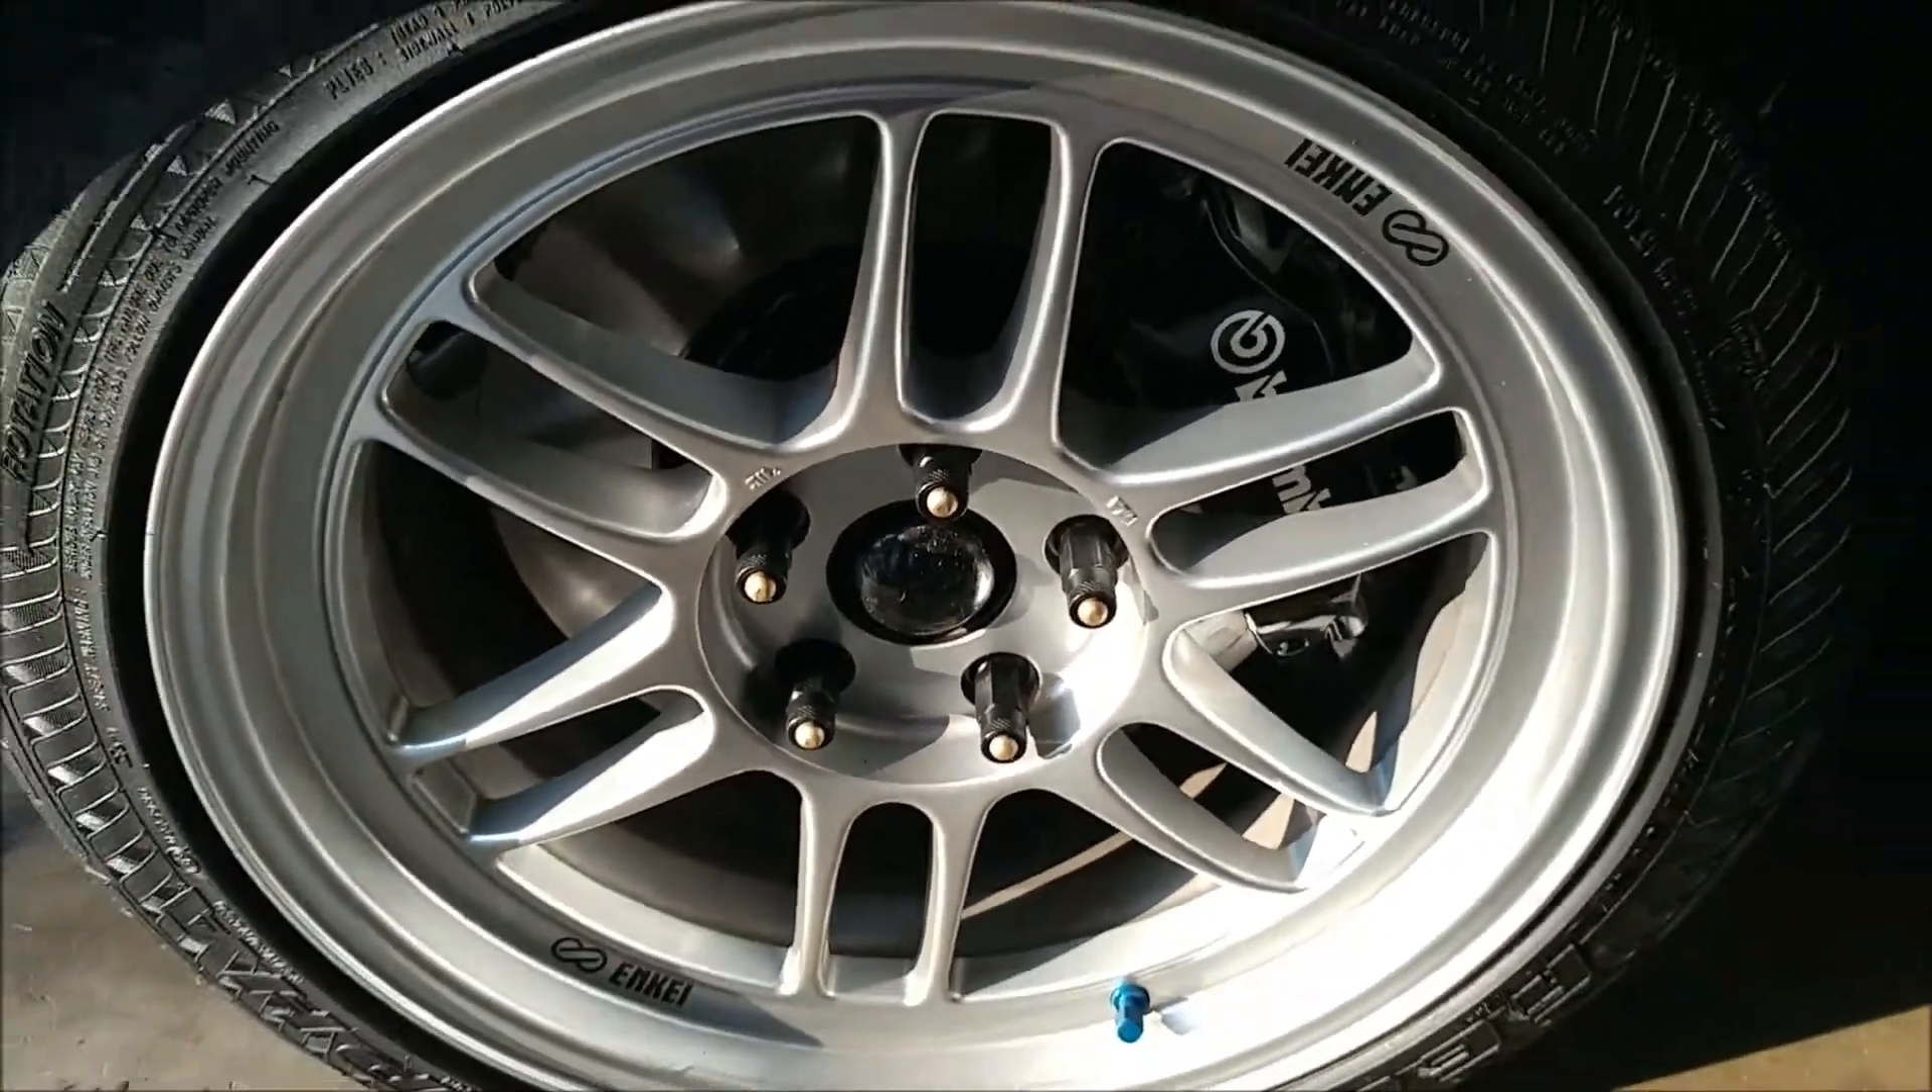So there we go, we're all done, got the wheels back on, torqued them all down and we're ready to go.